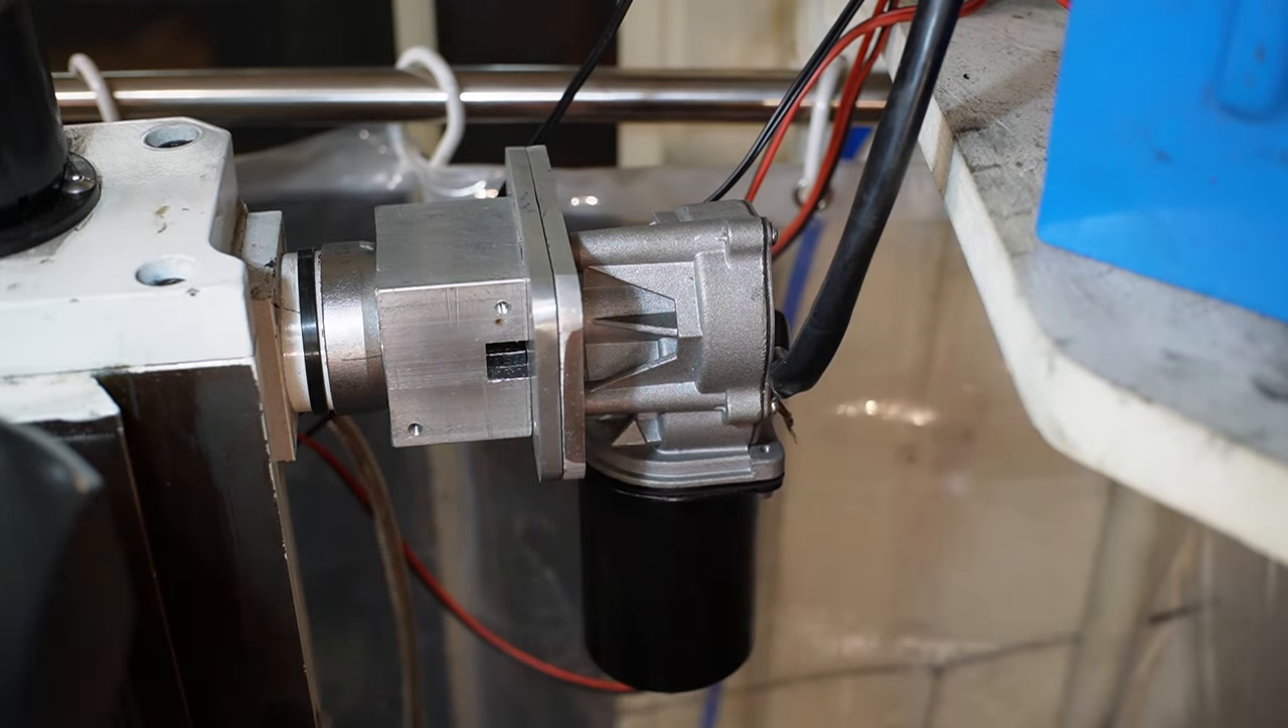Then I screwed the motor back into the coupler using the power feed.